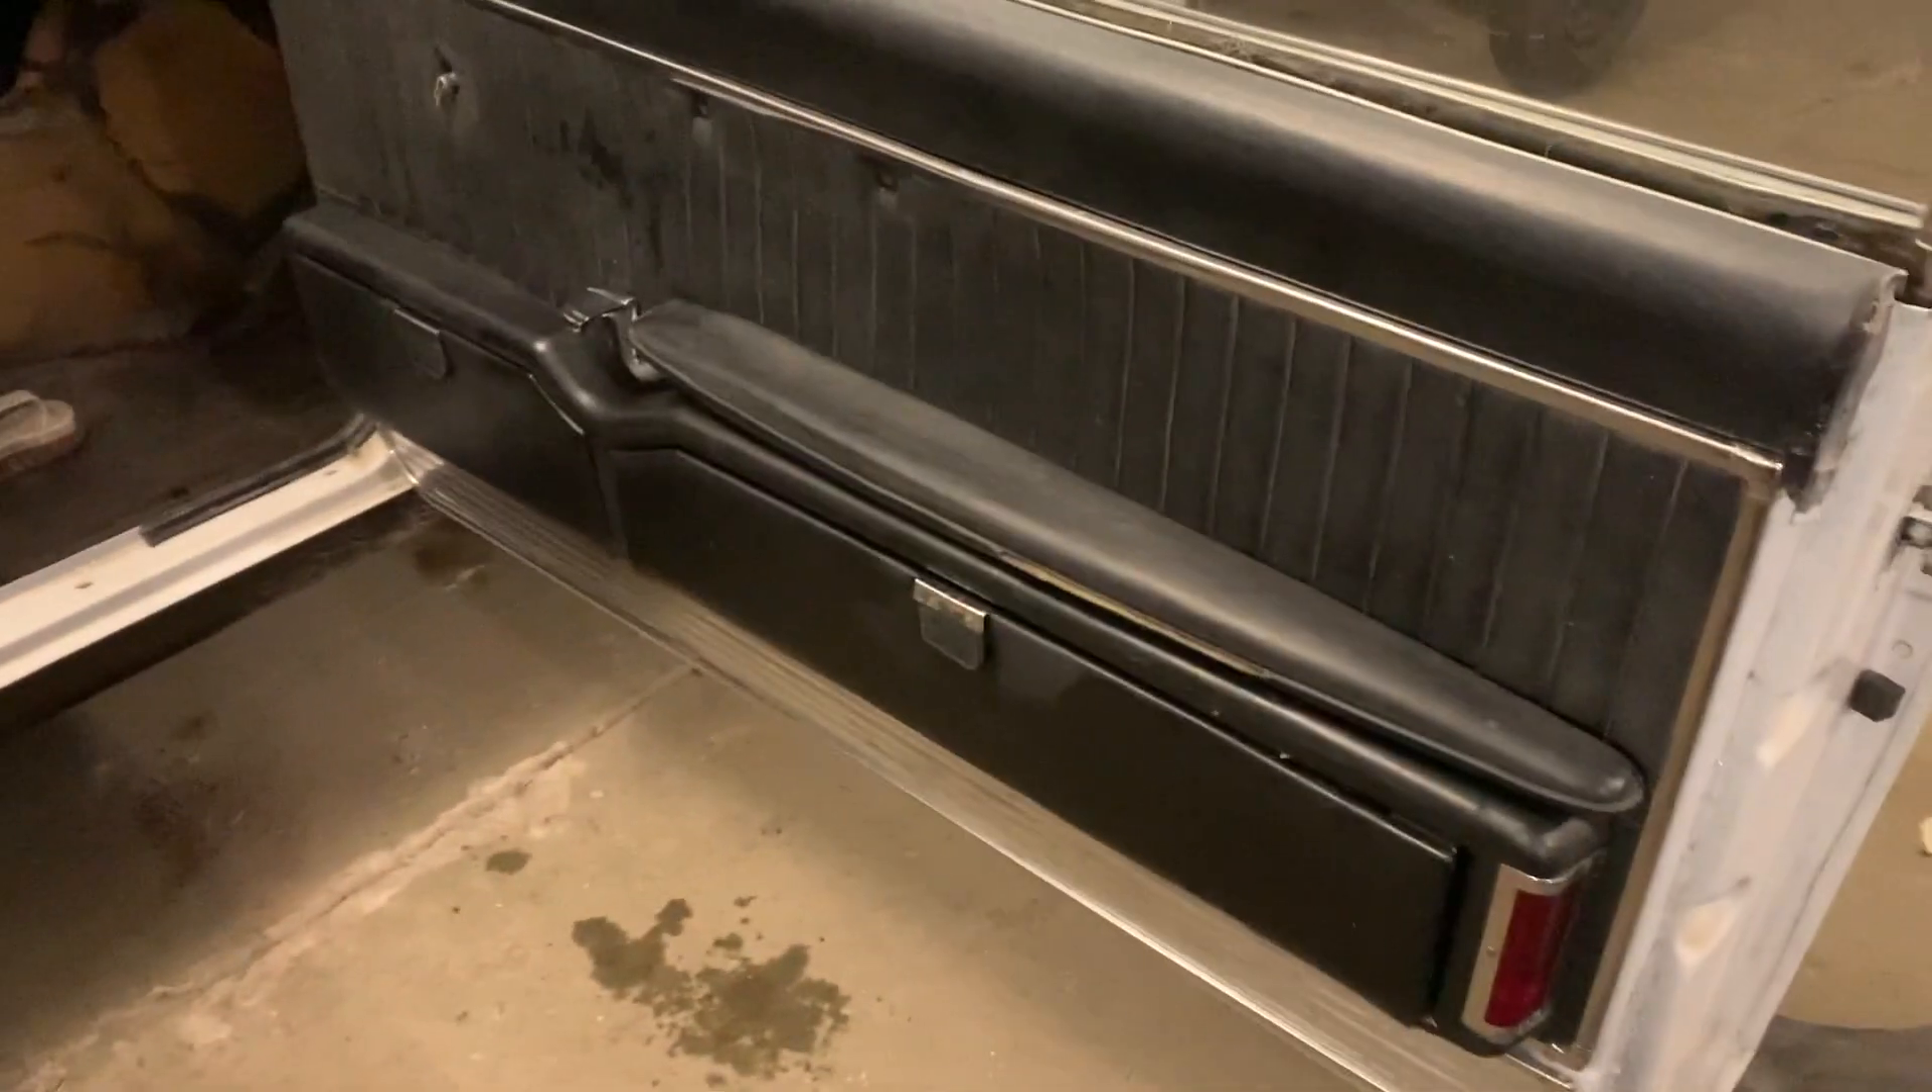Y ya tenemos Todo lo que es Paneles tapizados Colocados.